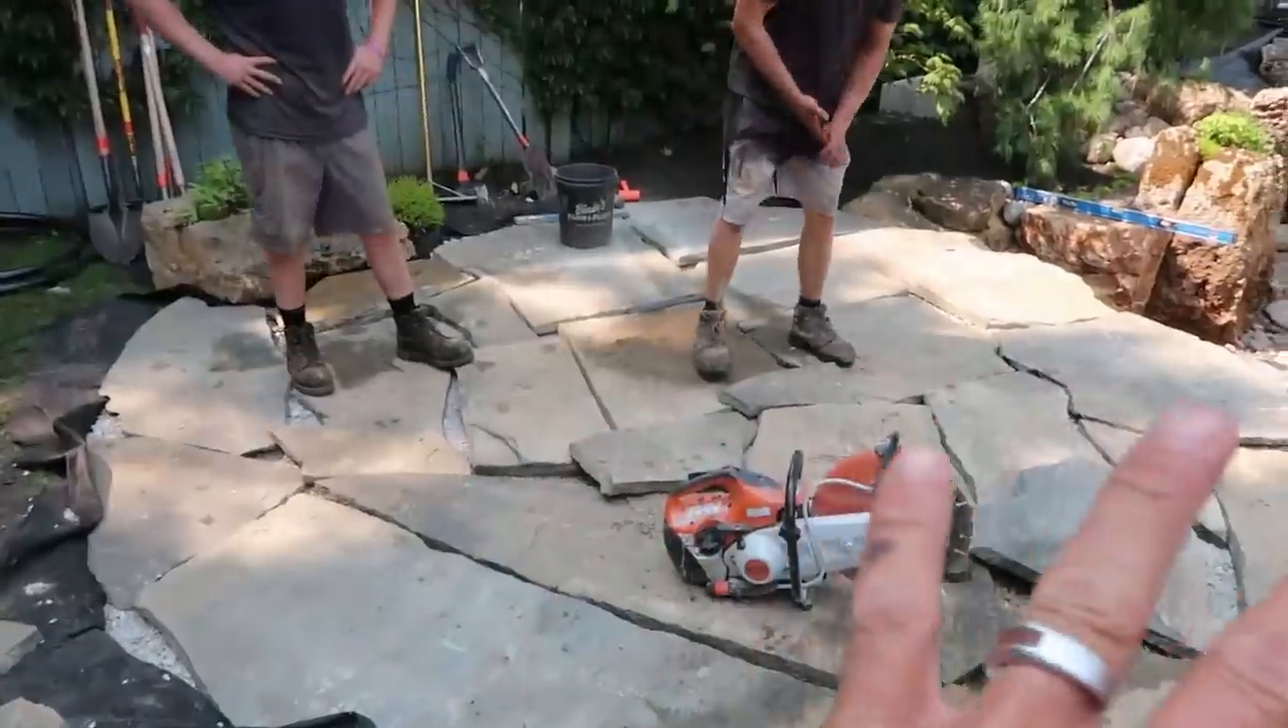It's been a while since we've given you an update but you can see Corey, Luis and Jack have laid almost all of the large flagging pieces.